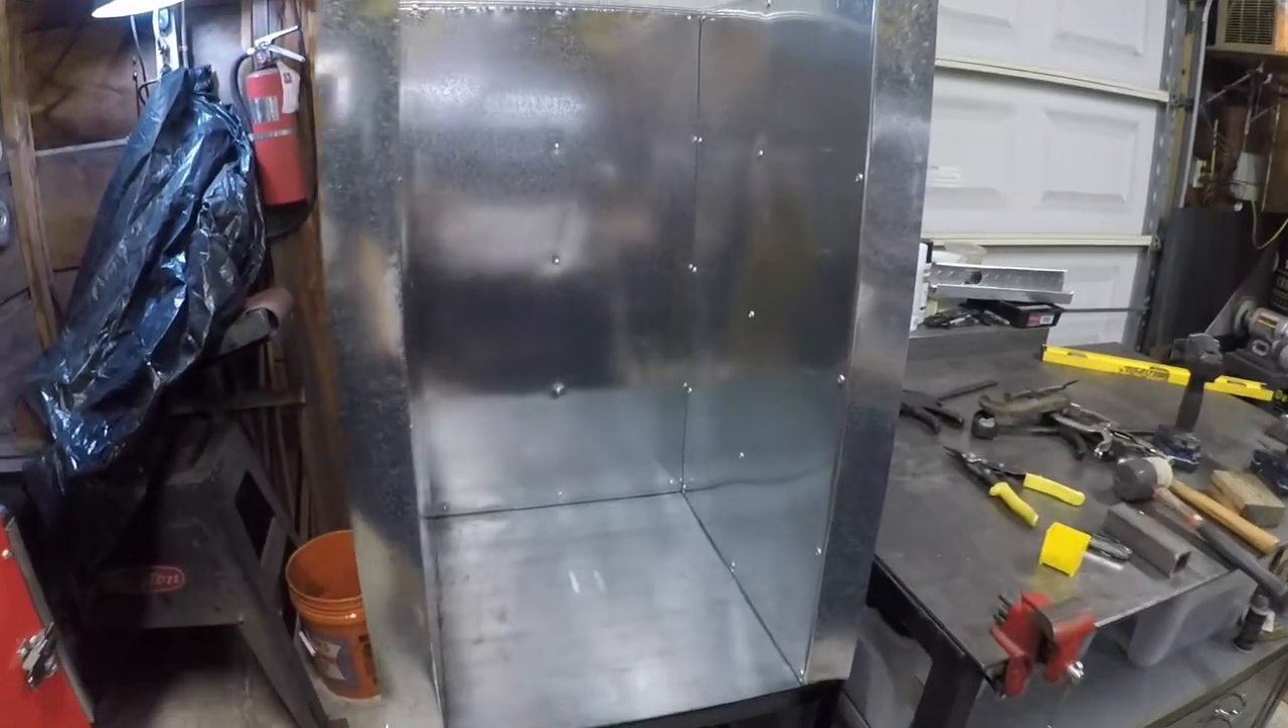I got the walls built and bolted to the back wall.